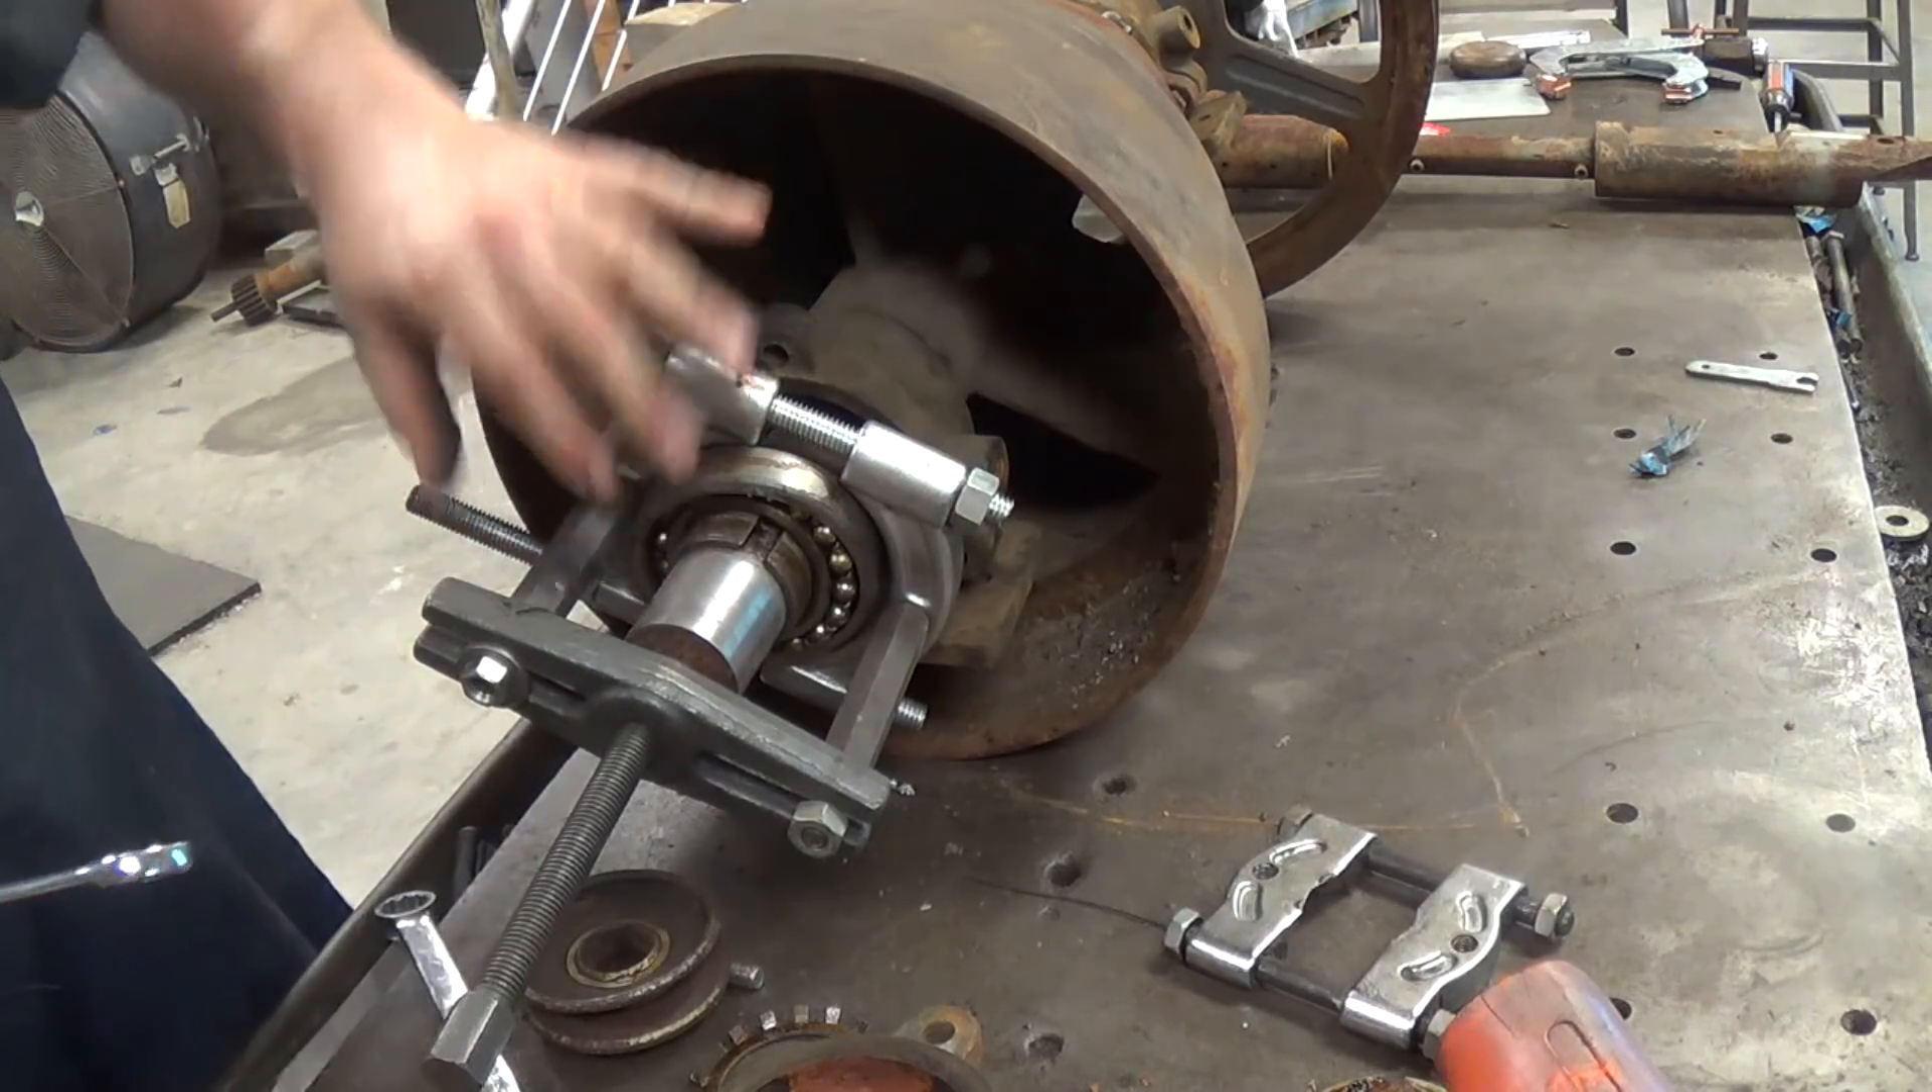All right guys, so what we're doing now is I've got a bearing splitter set up and we're going to try to pull this bearing off.